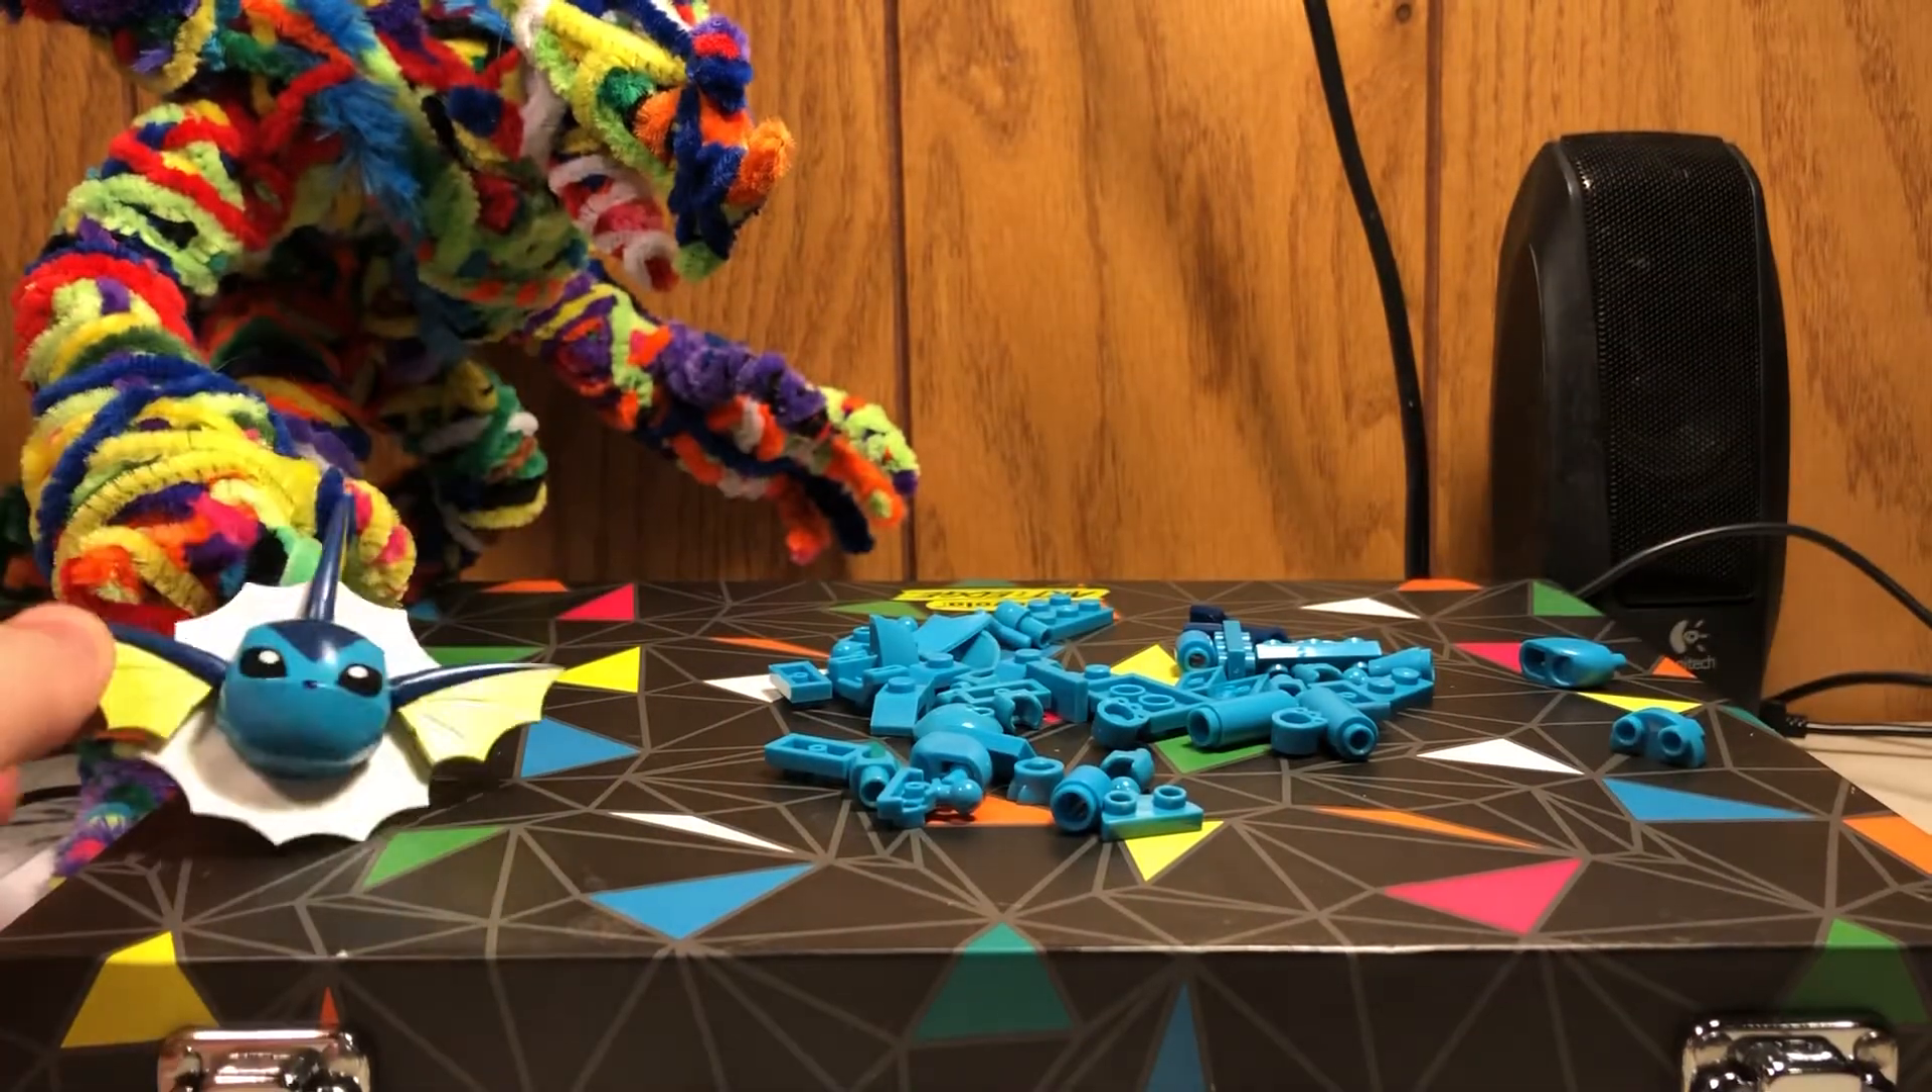Vaporeon's head is all done.